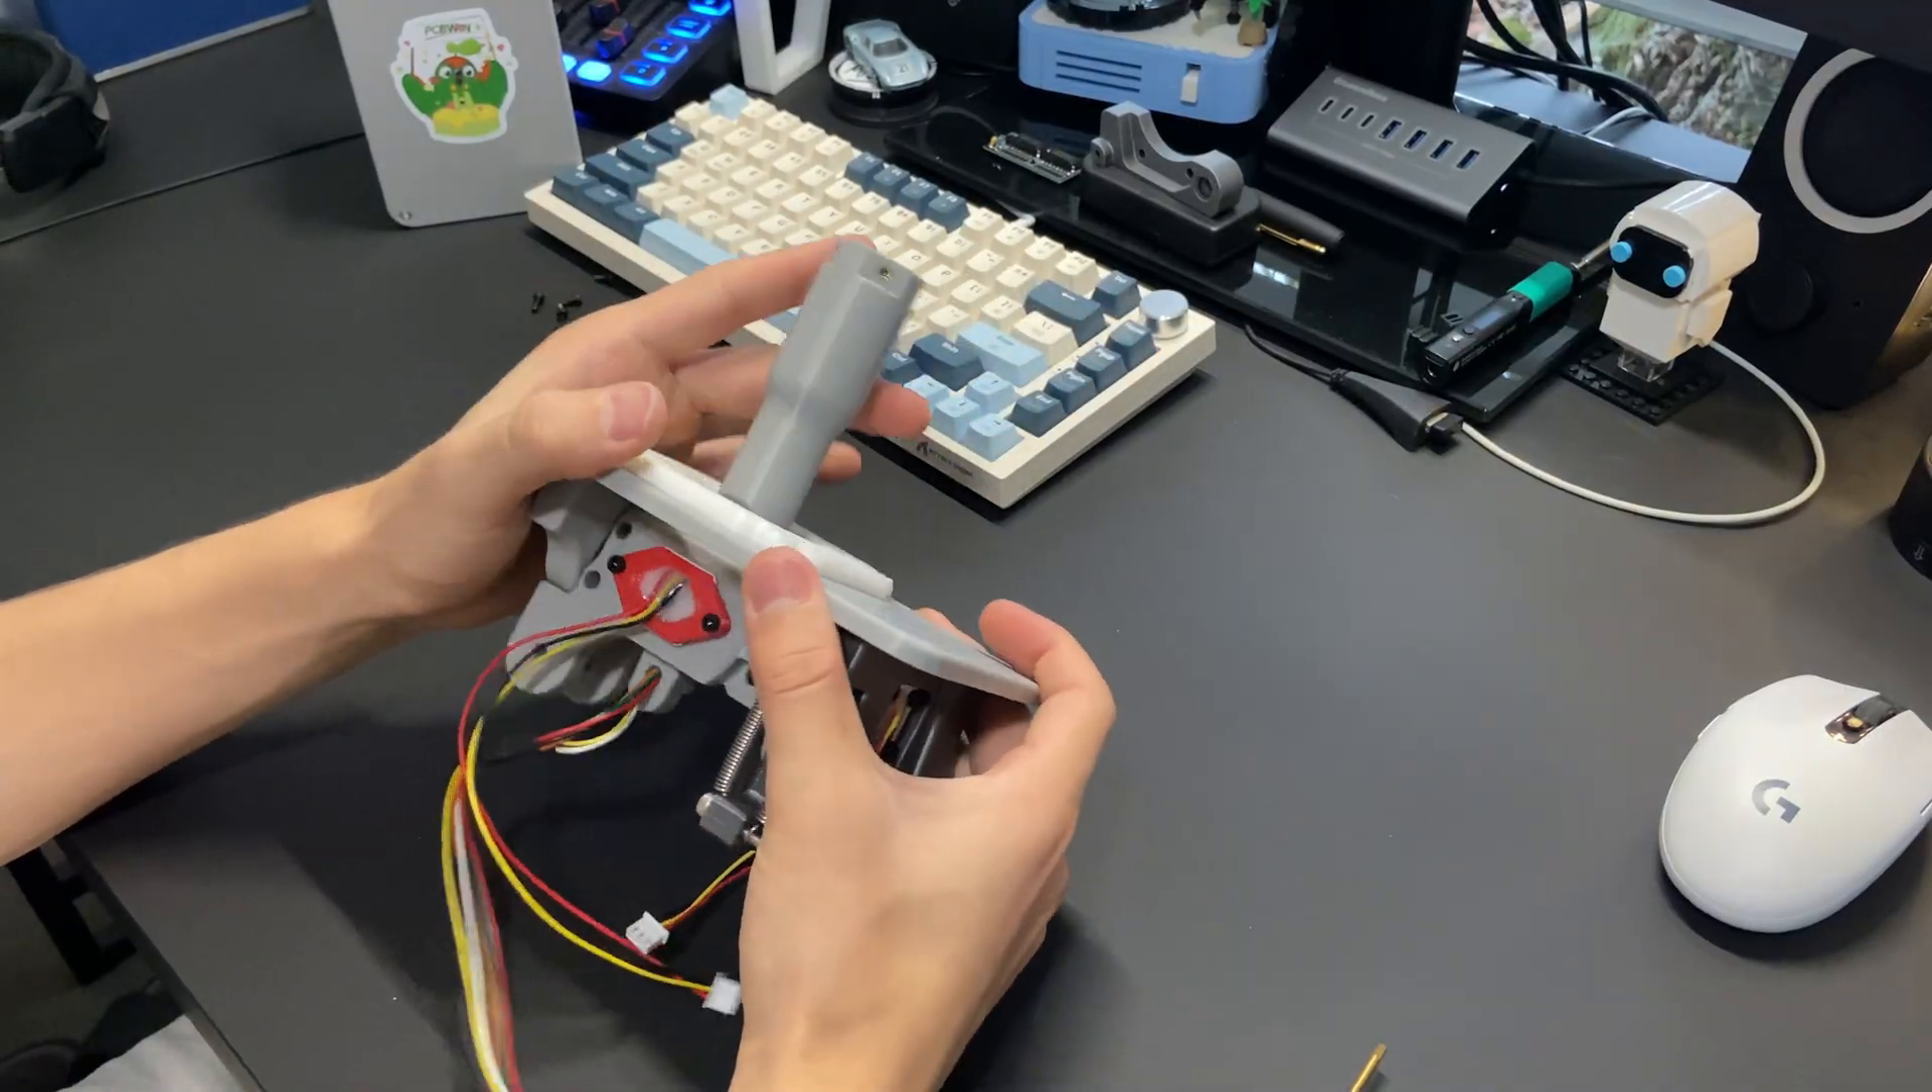So now that we have that done, that is the main gimbal portion all assembled.